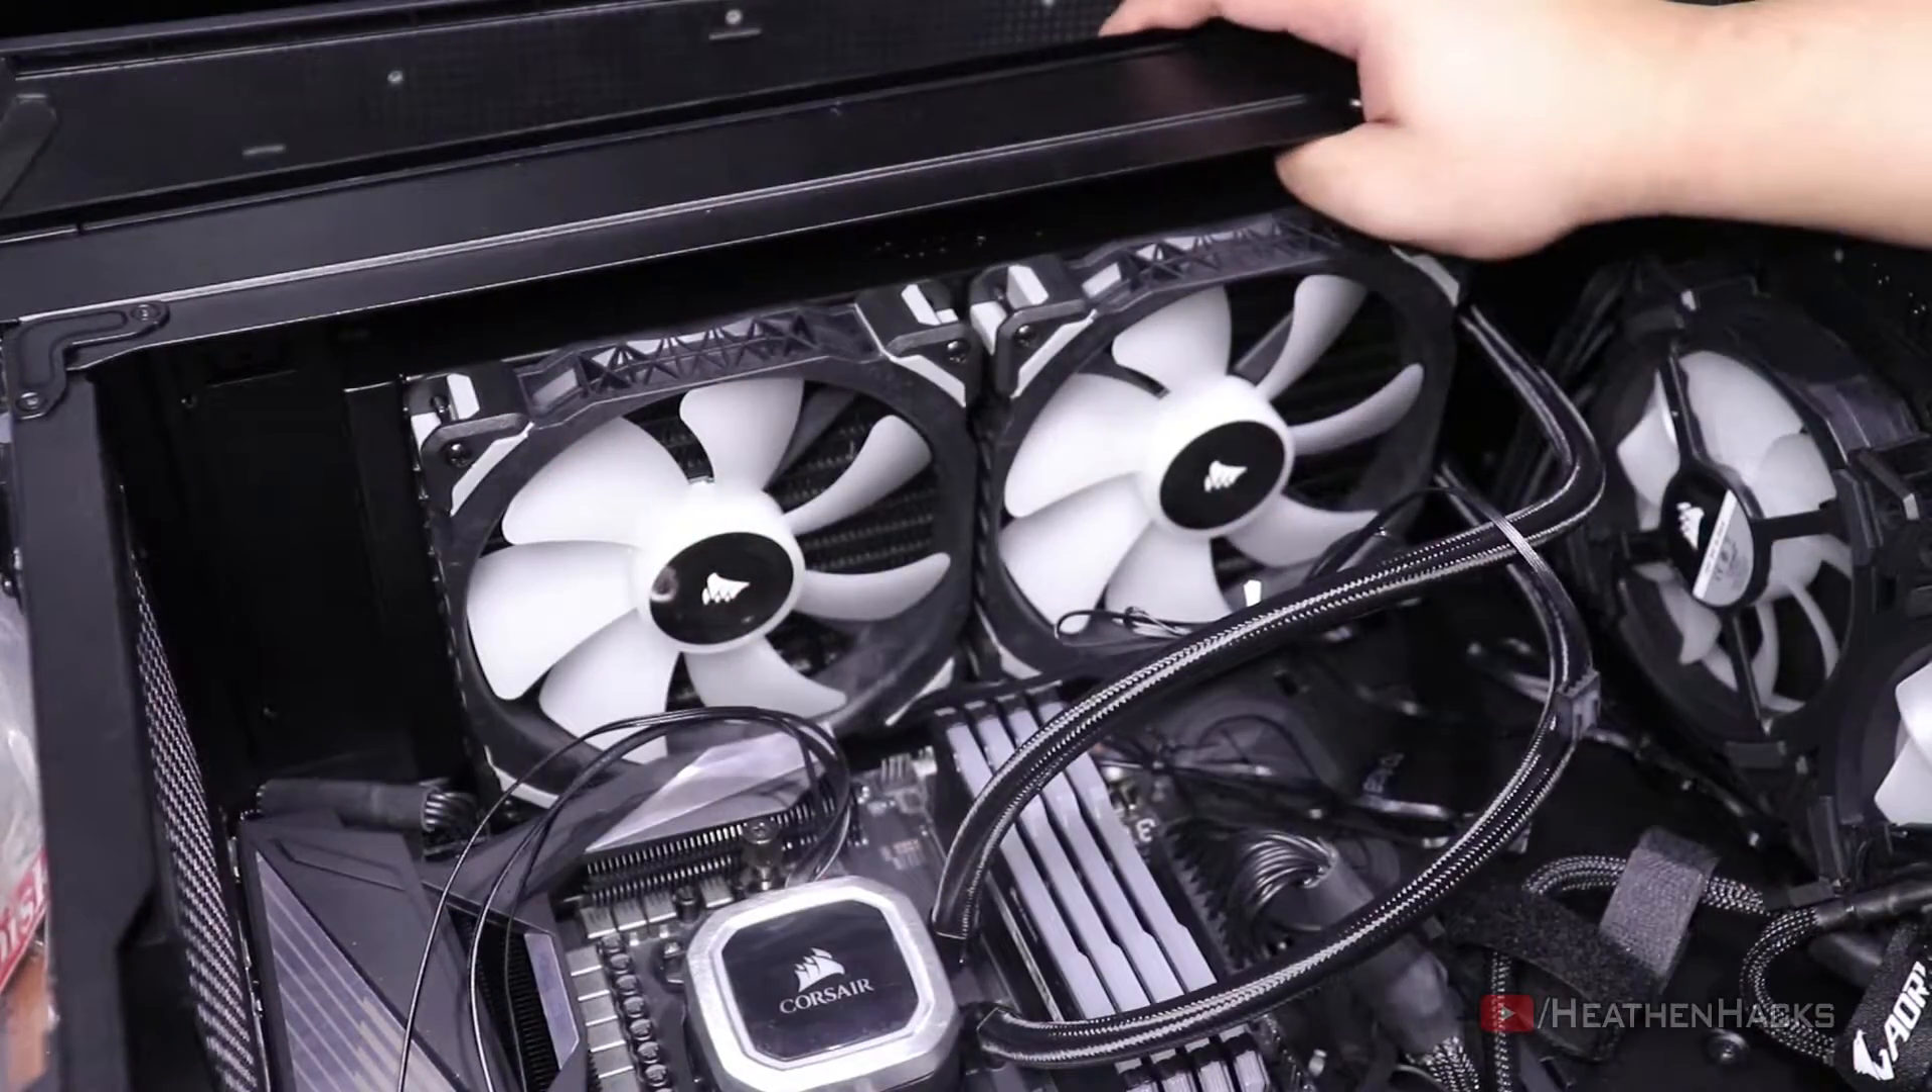As you can see here, I have already installed both the fans and the radiator onto the fan tray.